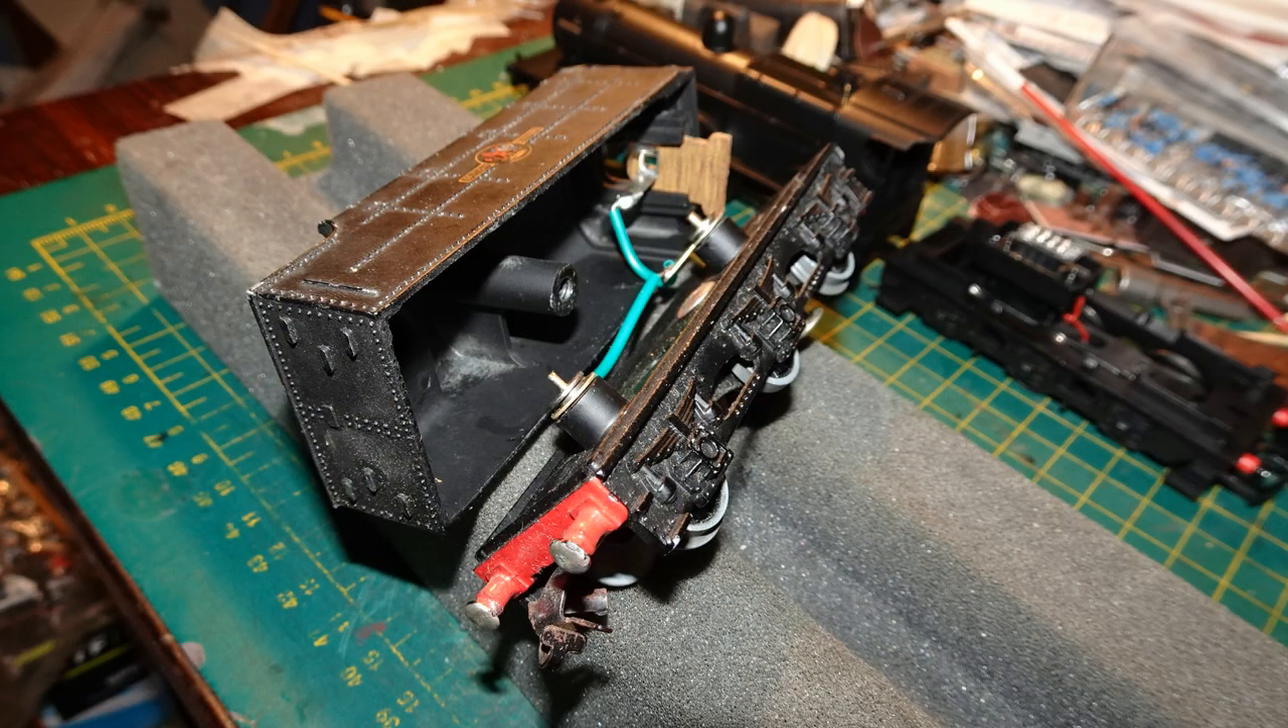With that screw removed, the body lifts off the chassis.